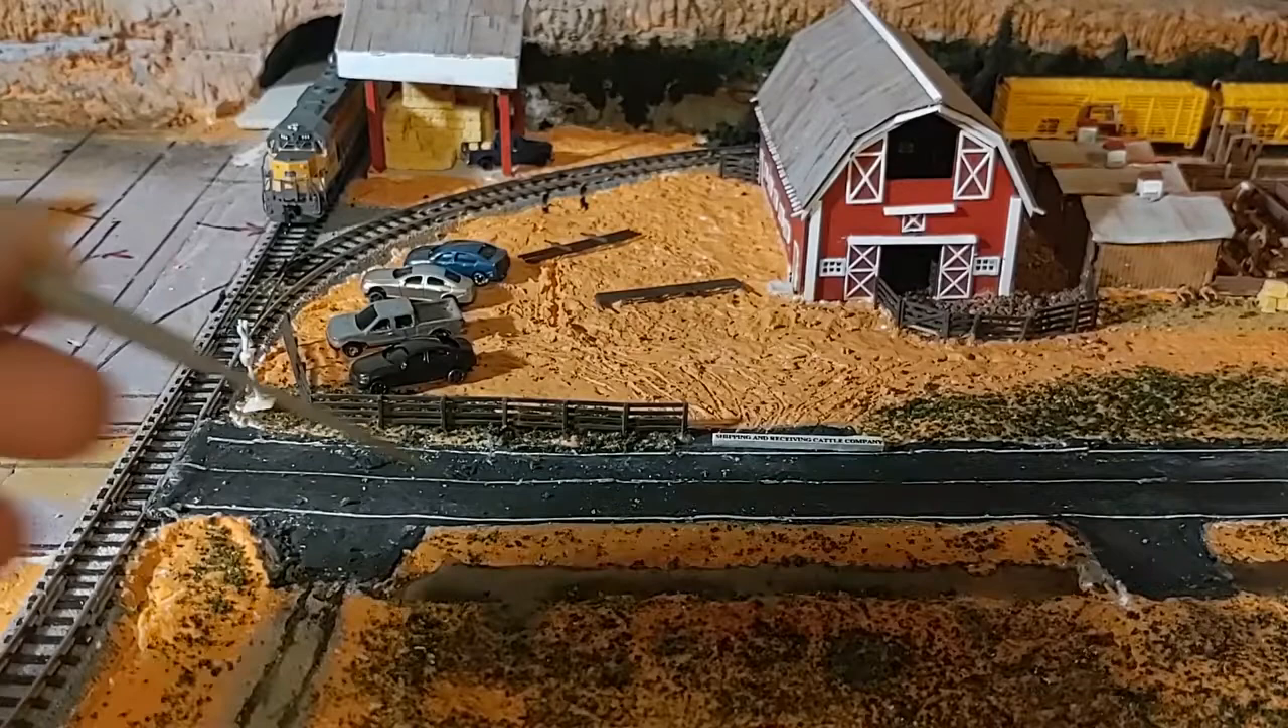So as you can see i've actually started to put uh a fence section in here and we've got a corner here.